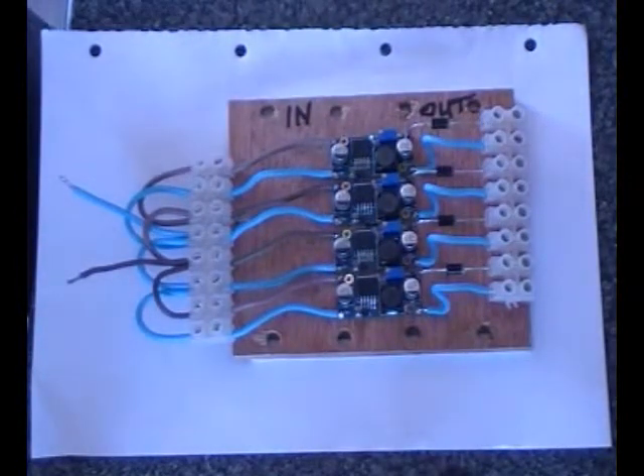That's right, as you can see I've made up the power board, the charger board.